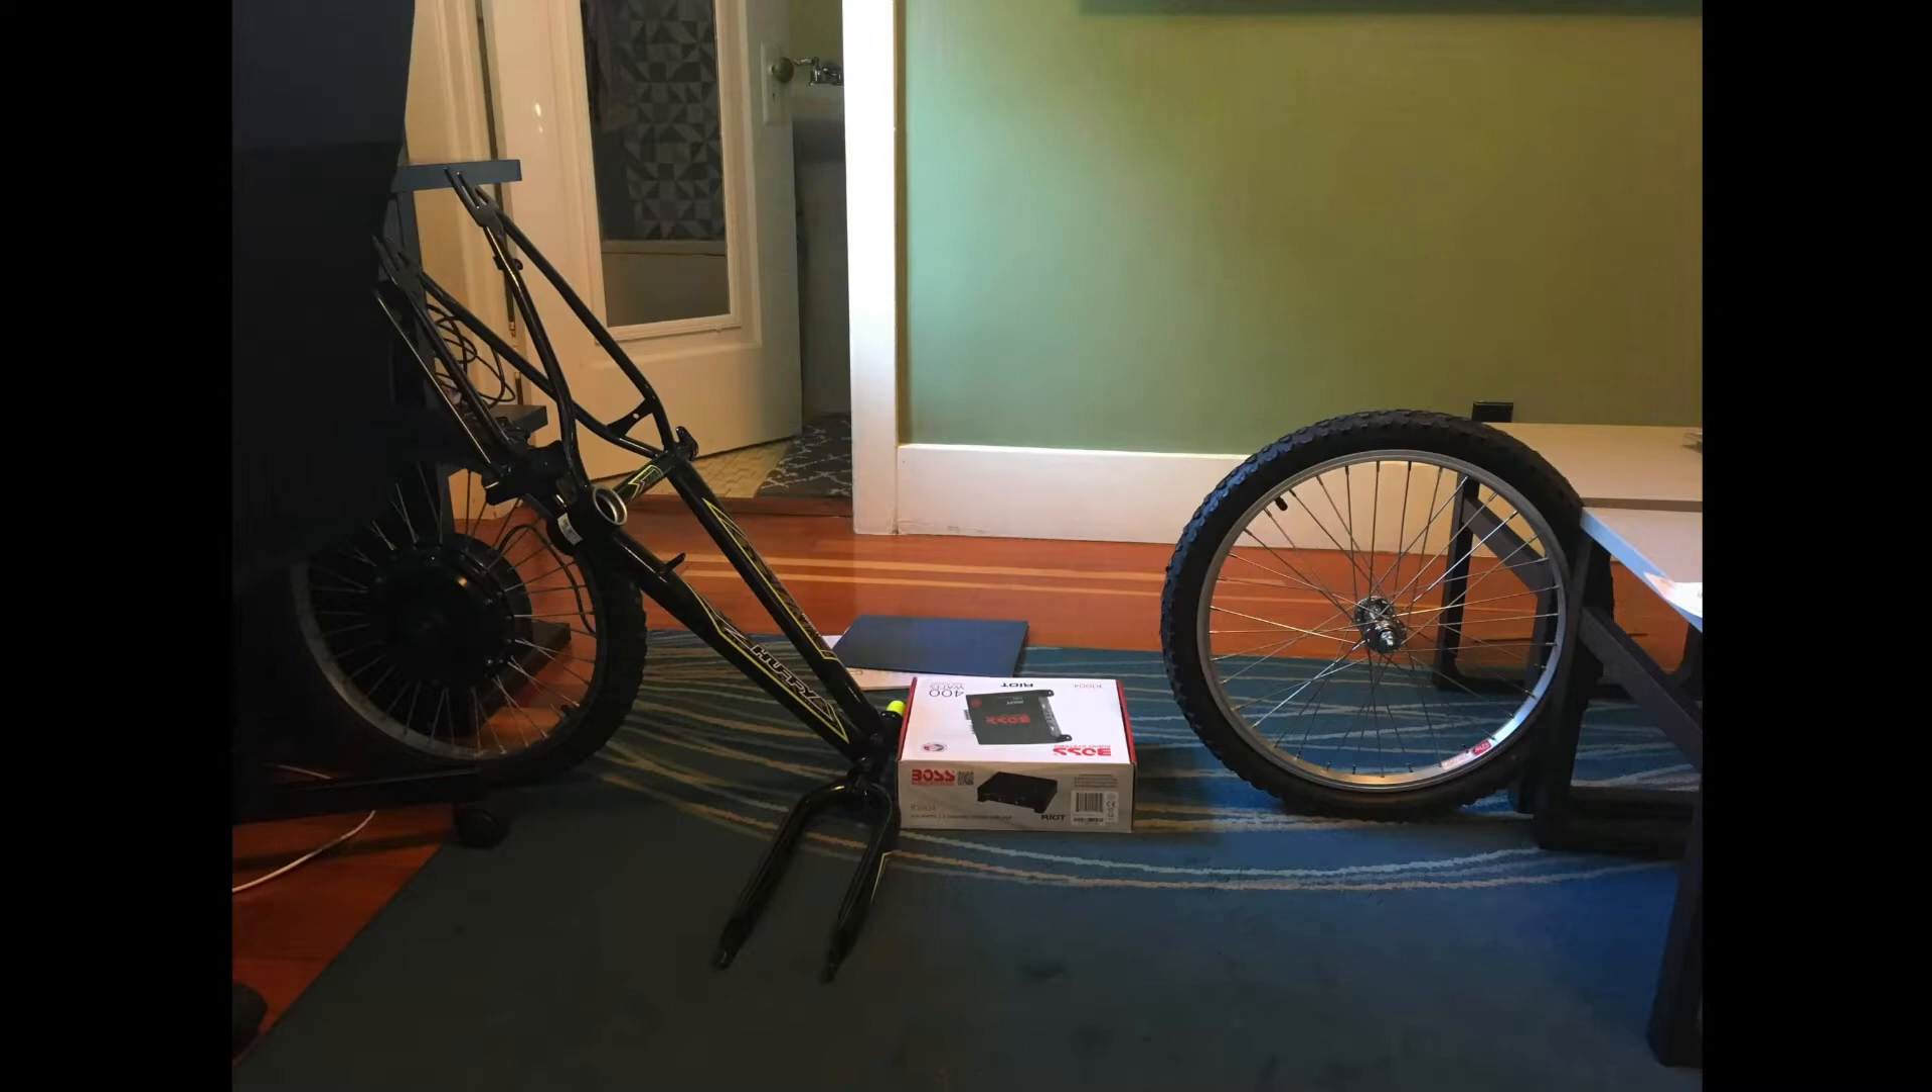Now here's the frame almost completely disassembled.